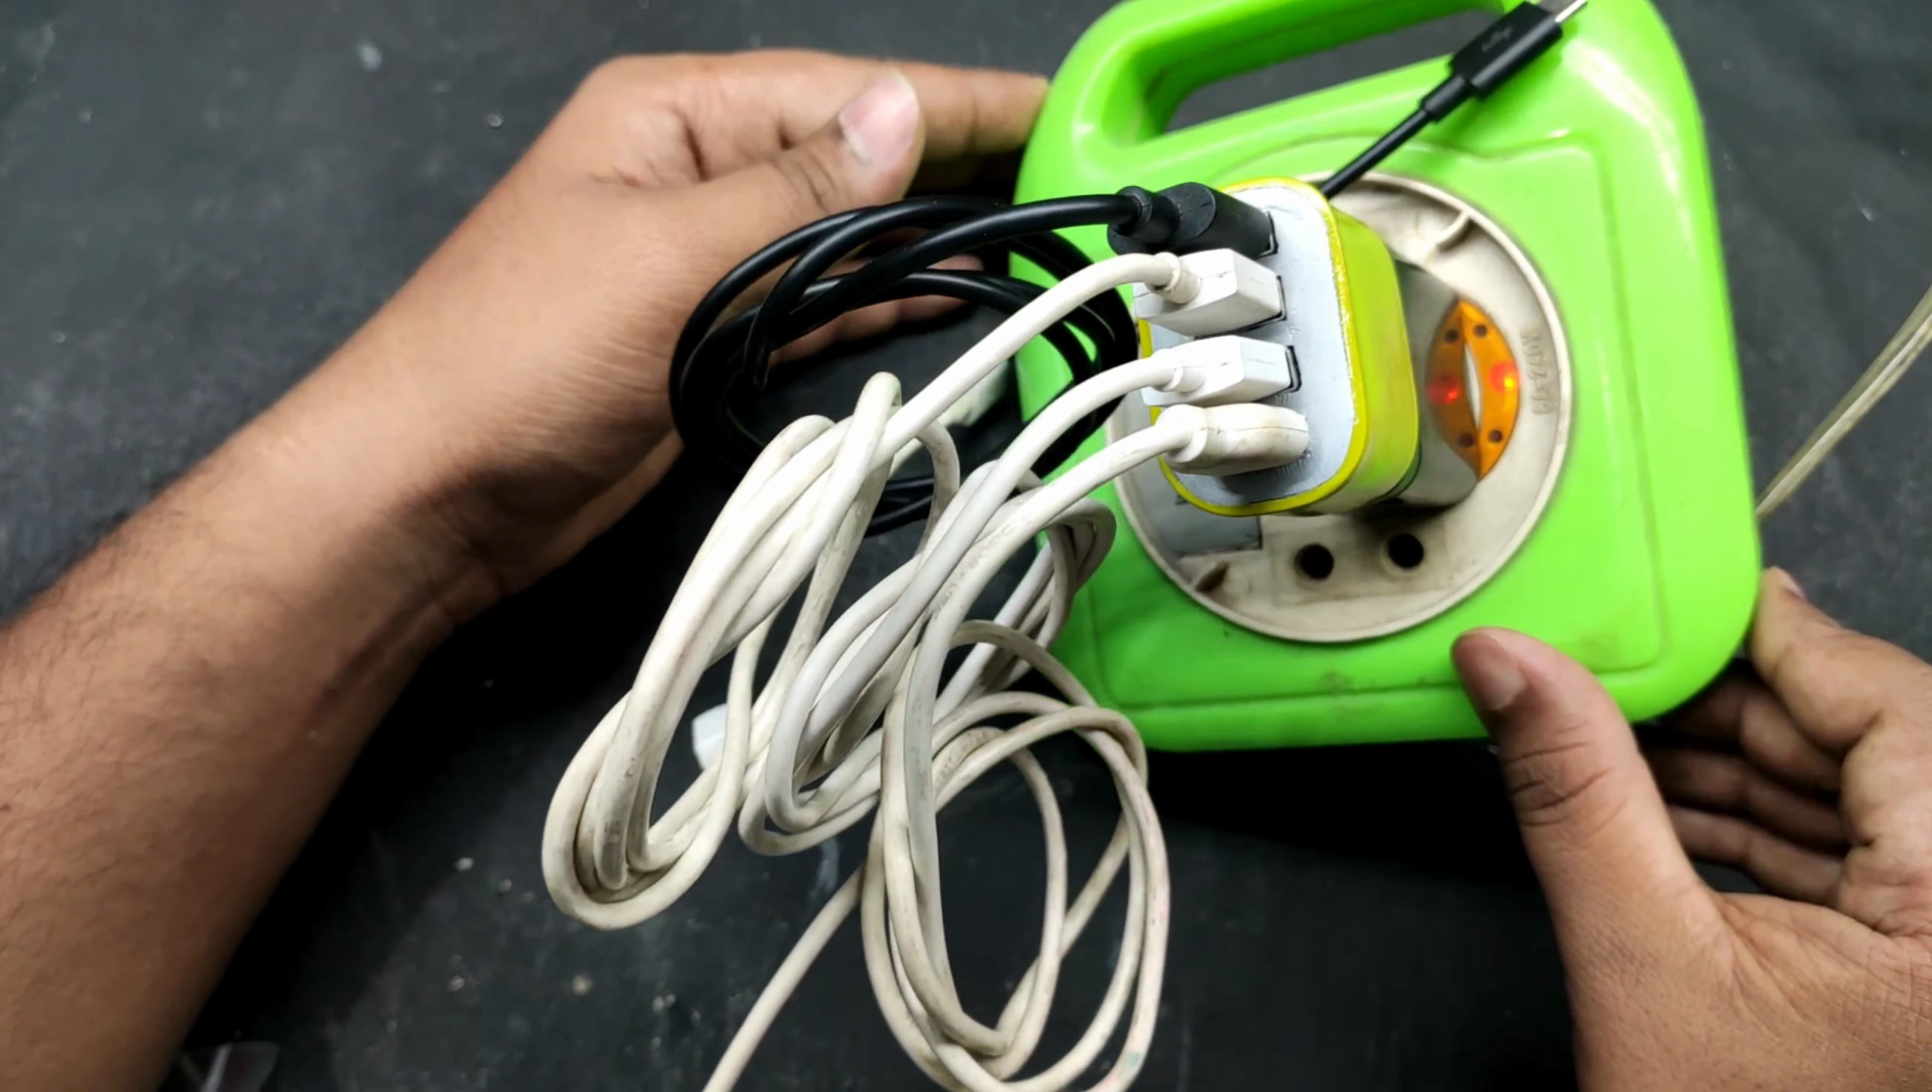मैंने चारो केबल को यहां पर कनेक्ट कर दिया है कुछ इस तरीके से।